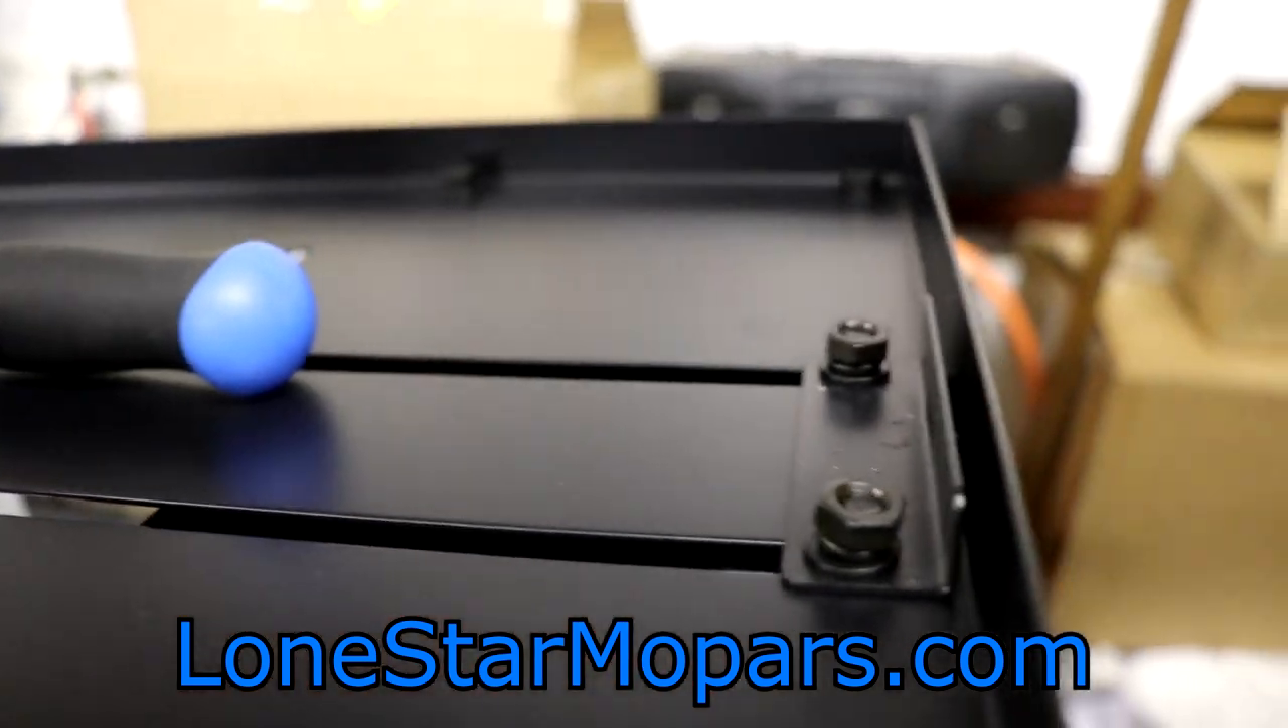I've attached this sliding stop.